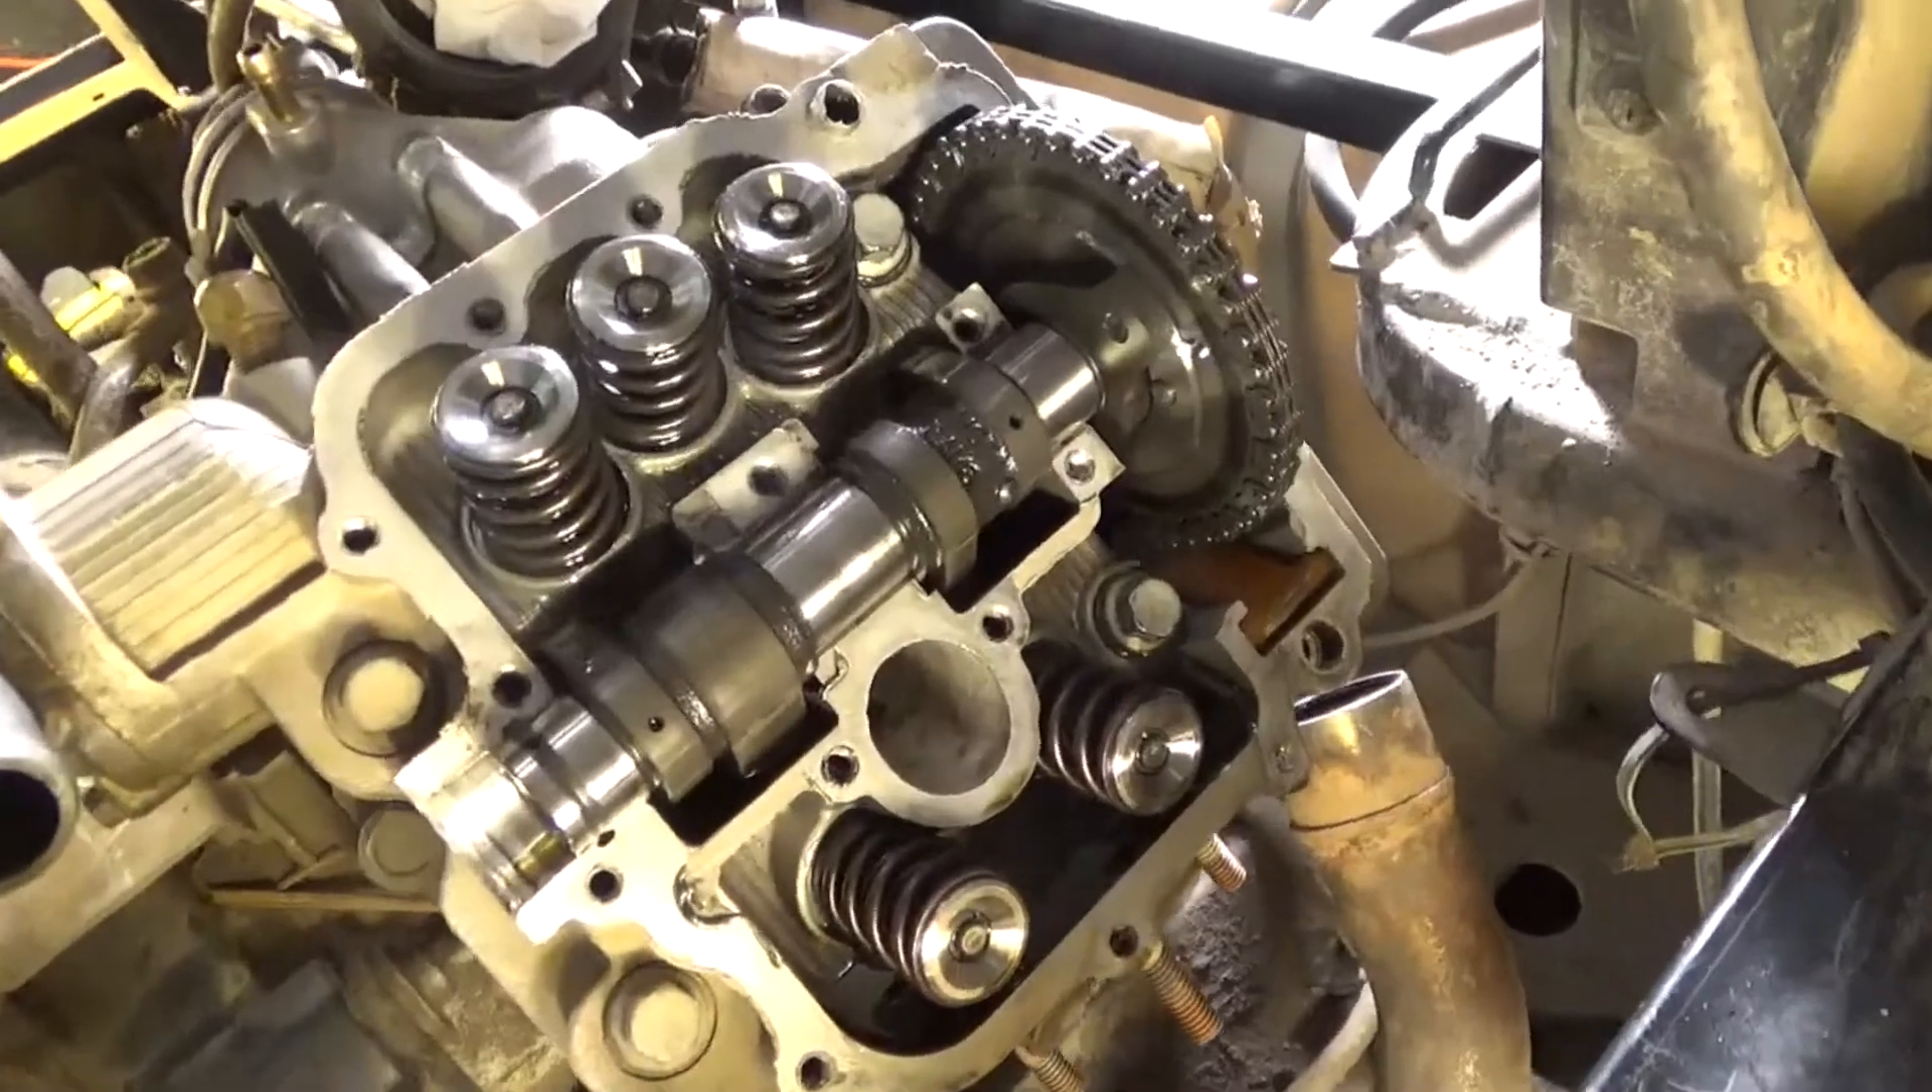Well, I got the valve cover off.